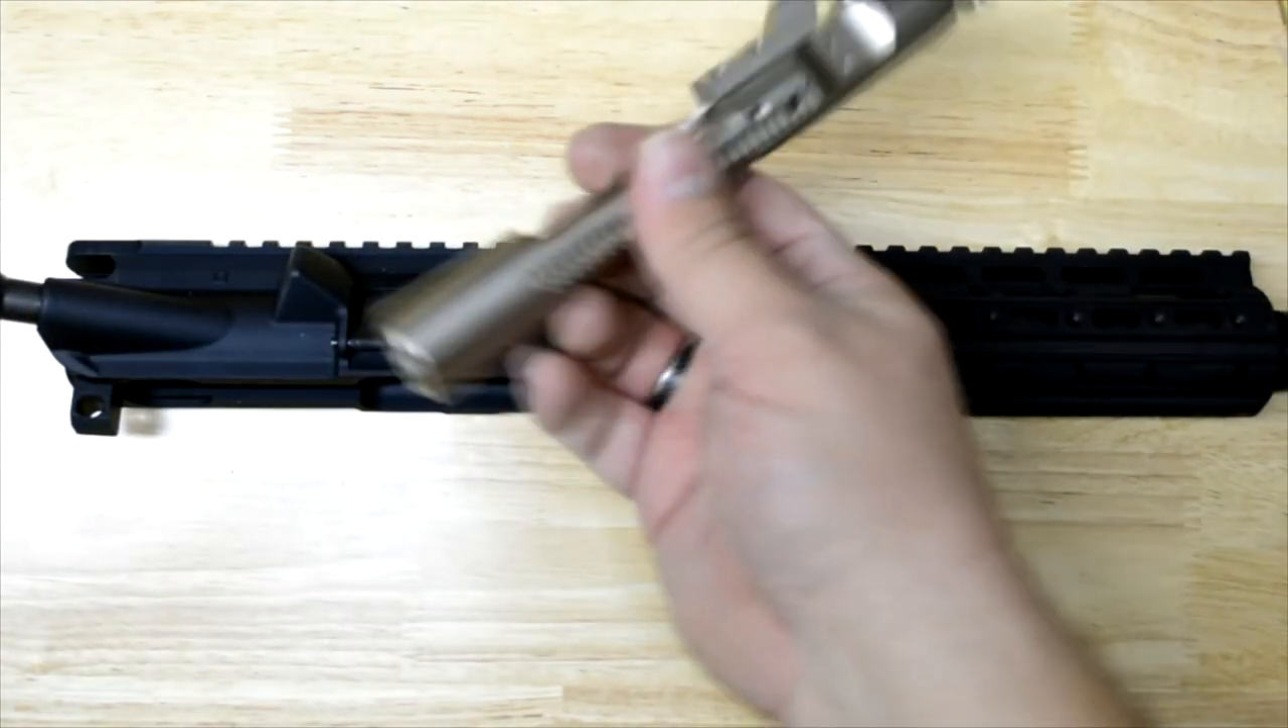So, um, all that we got left is just the, uh, charging handle and the bolt carrier group.